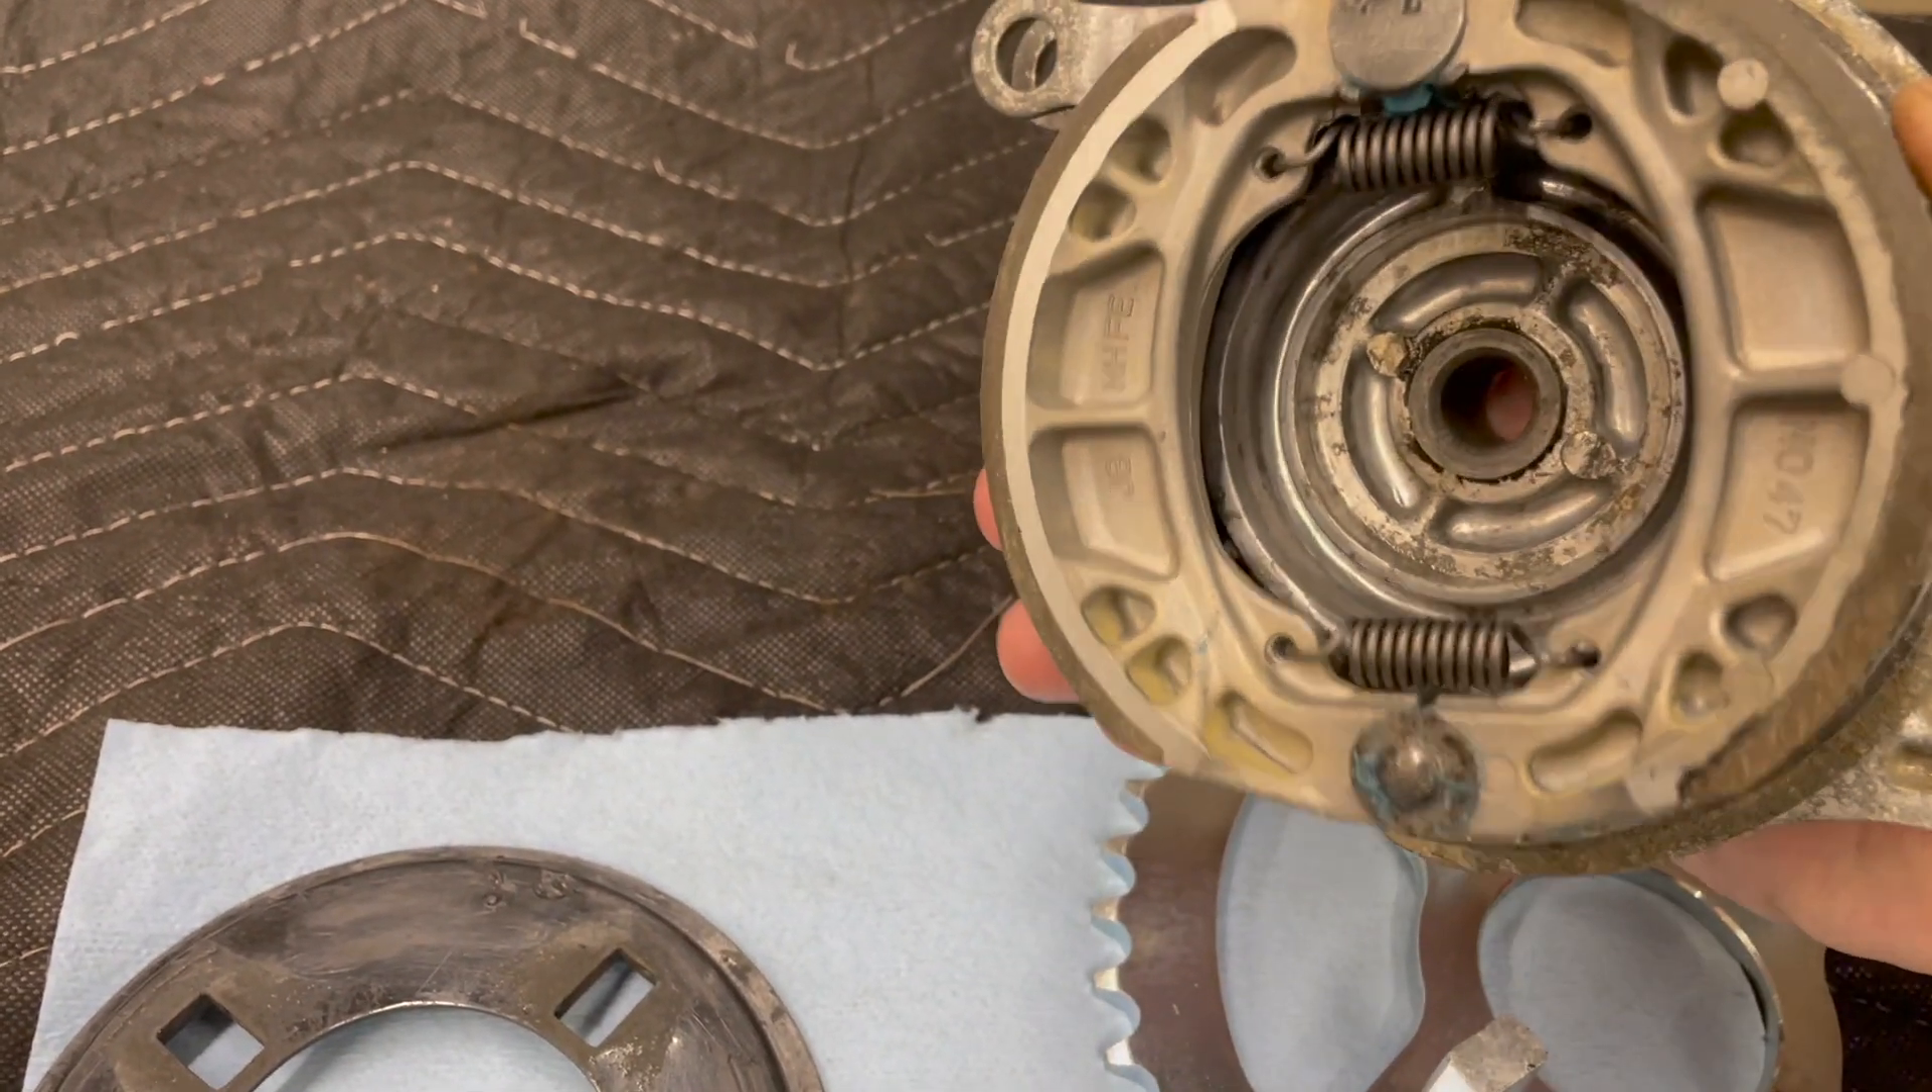I've already assembled the new brakes on the brake panel.